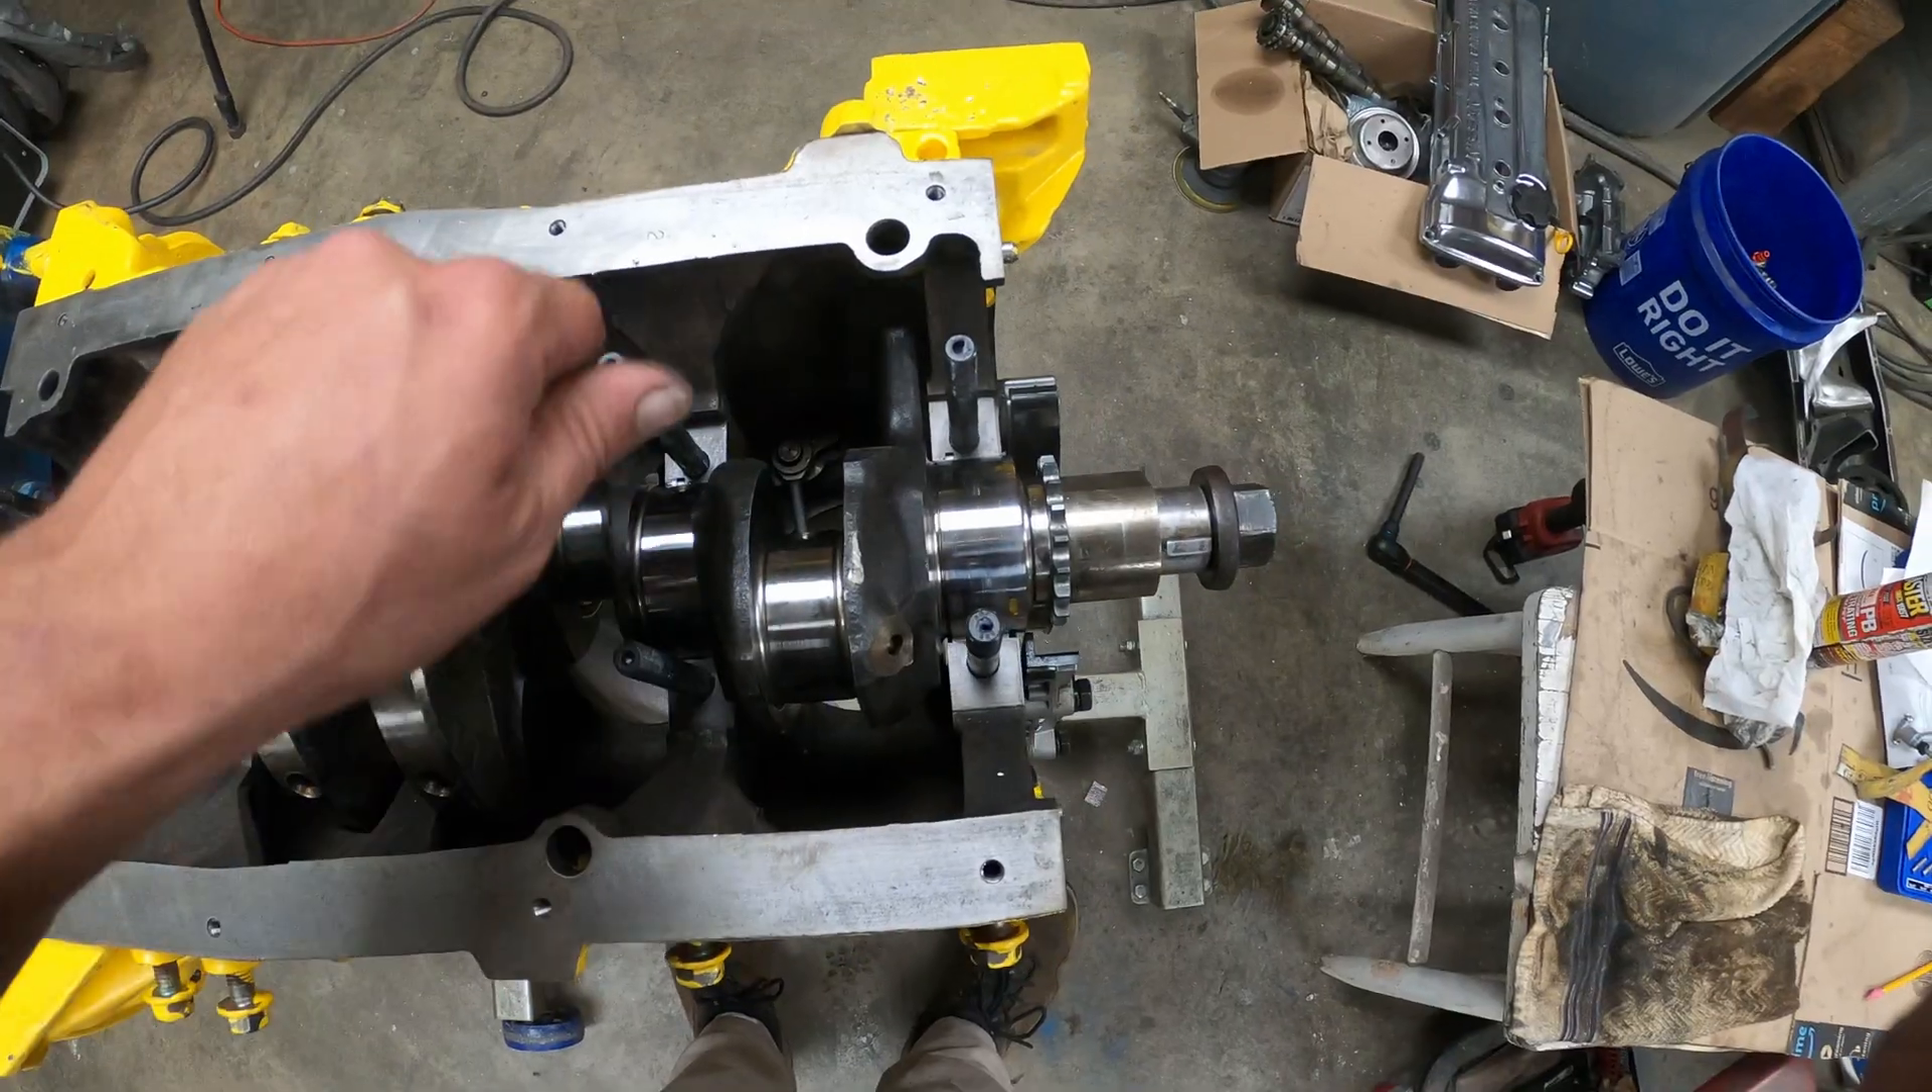Just got done setting the crank in there. You can see it's nice and shiny.